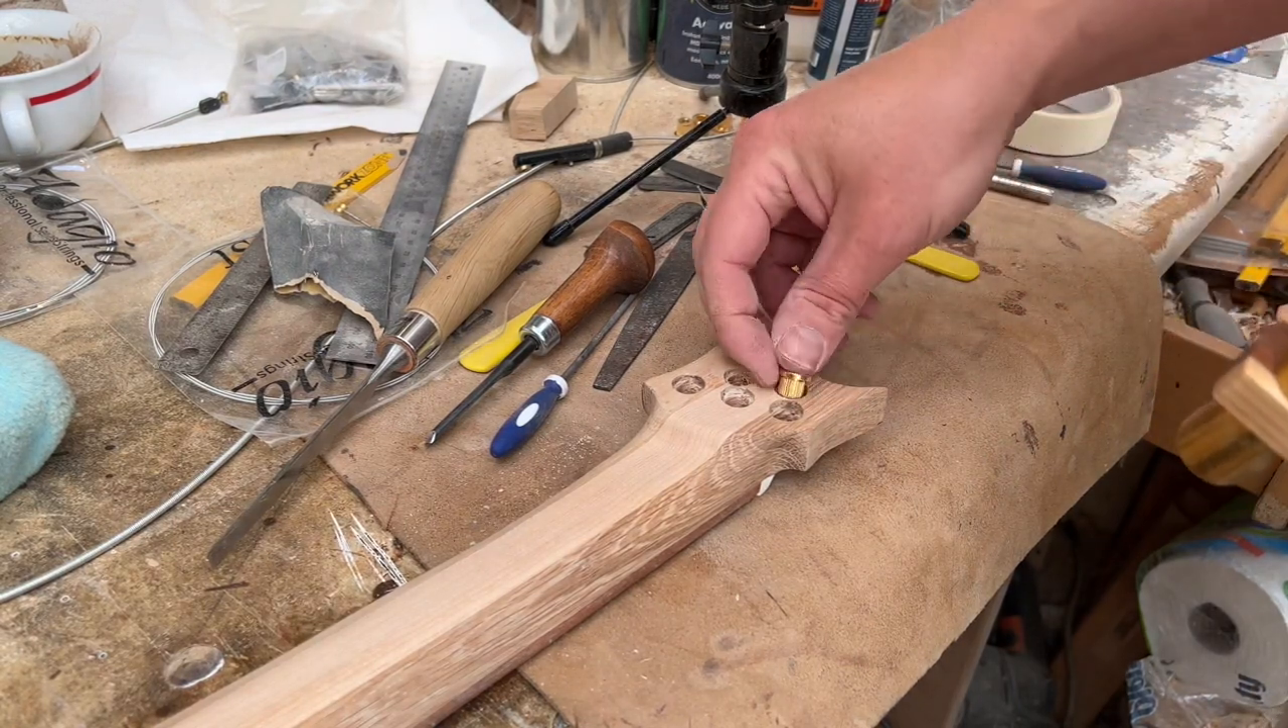So all there is left to do now is to put these ferrules in, which is really scary, by the way.